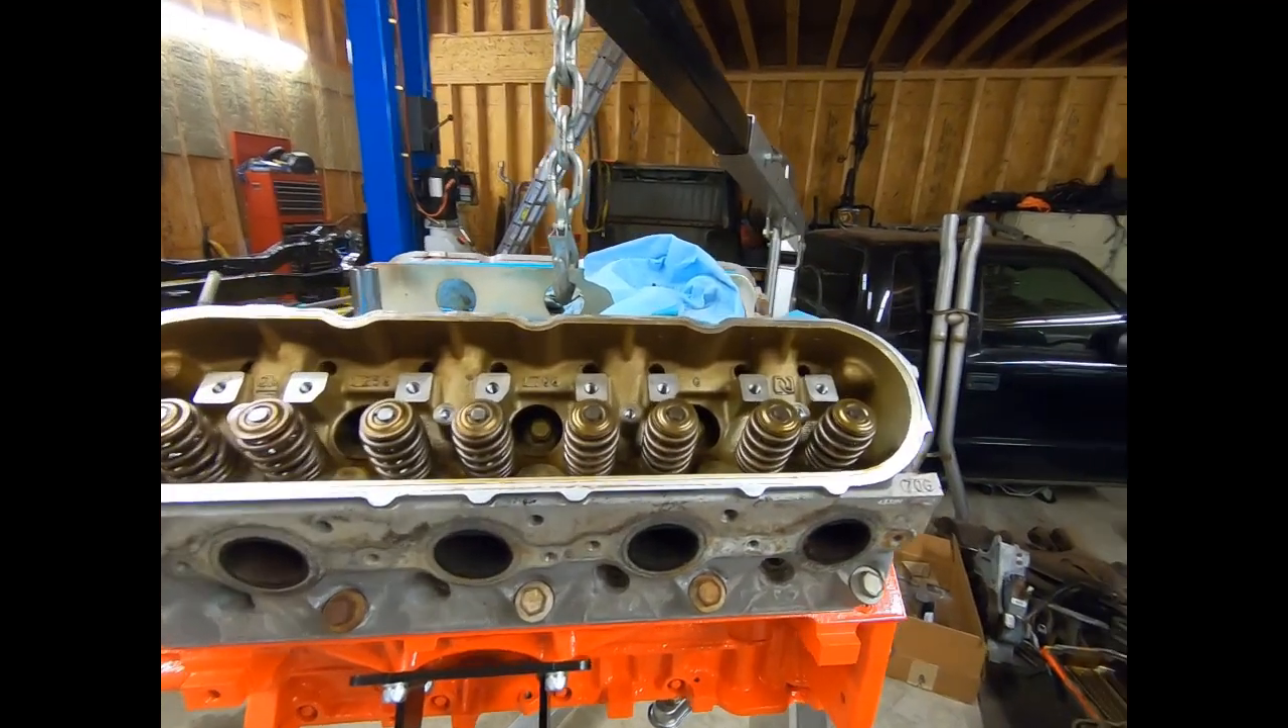All the valve springs are on. All that went well.